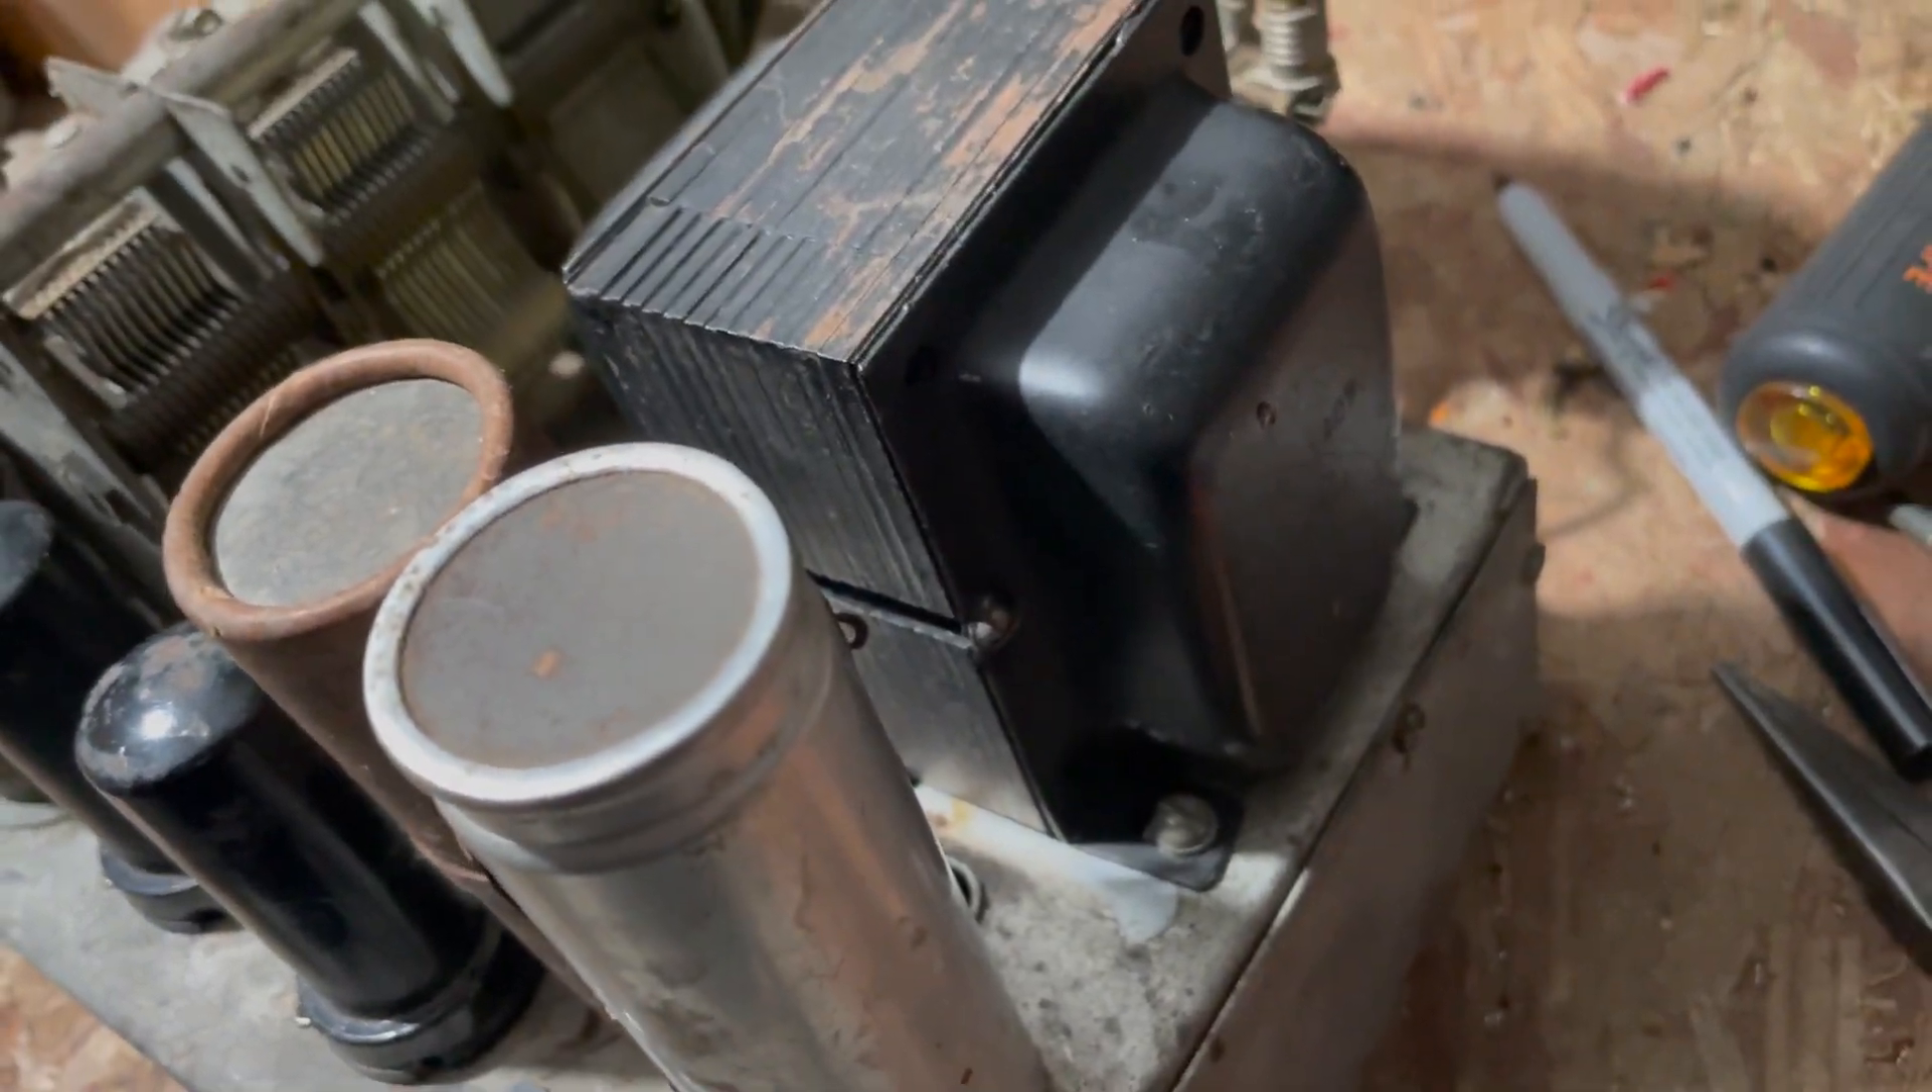So we got the transformer mounted found some hardware for it.